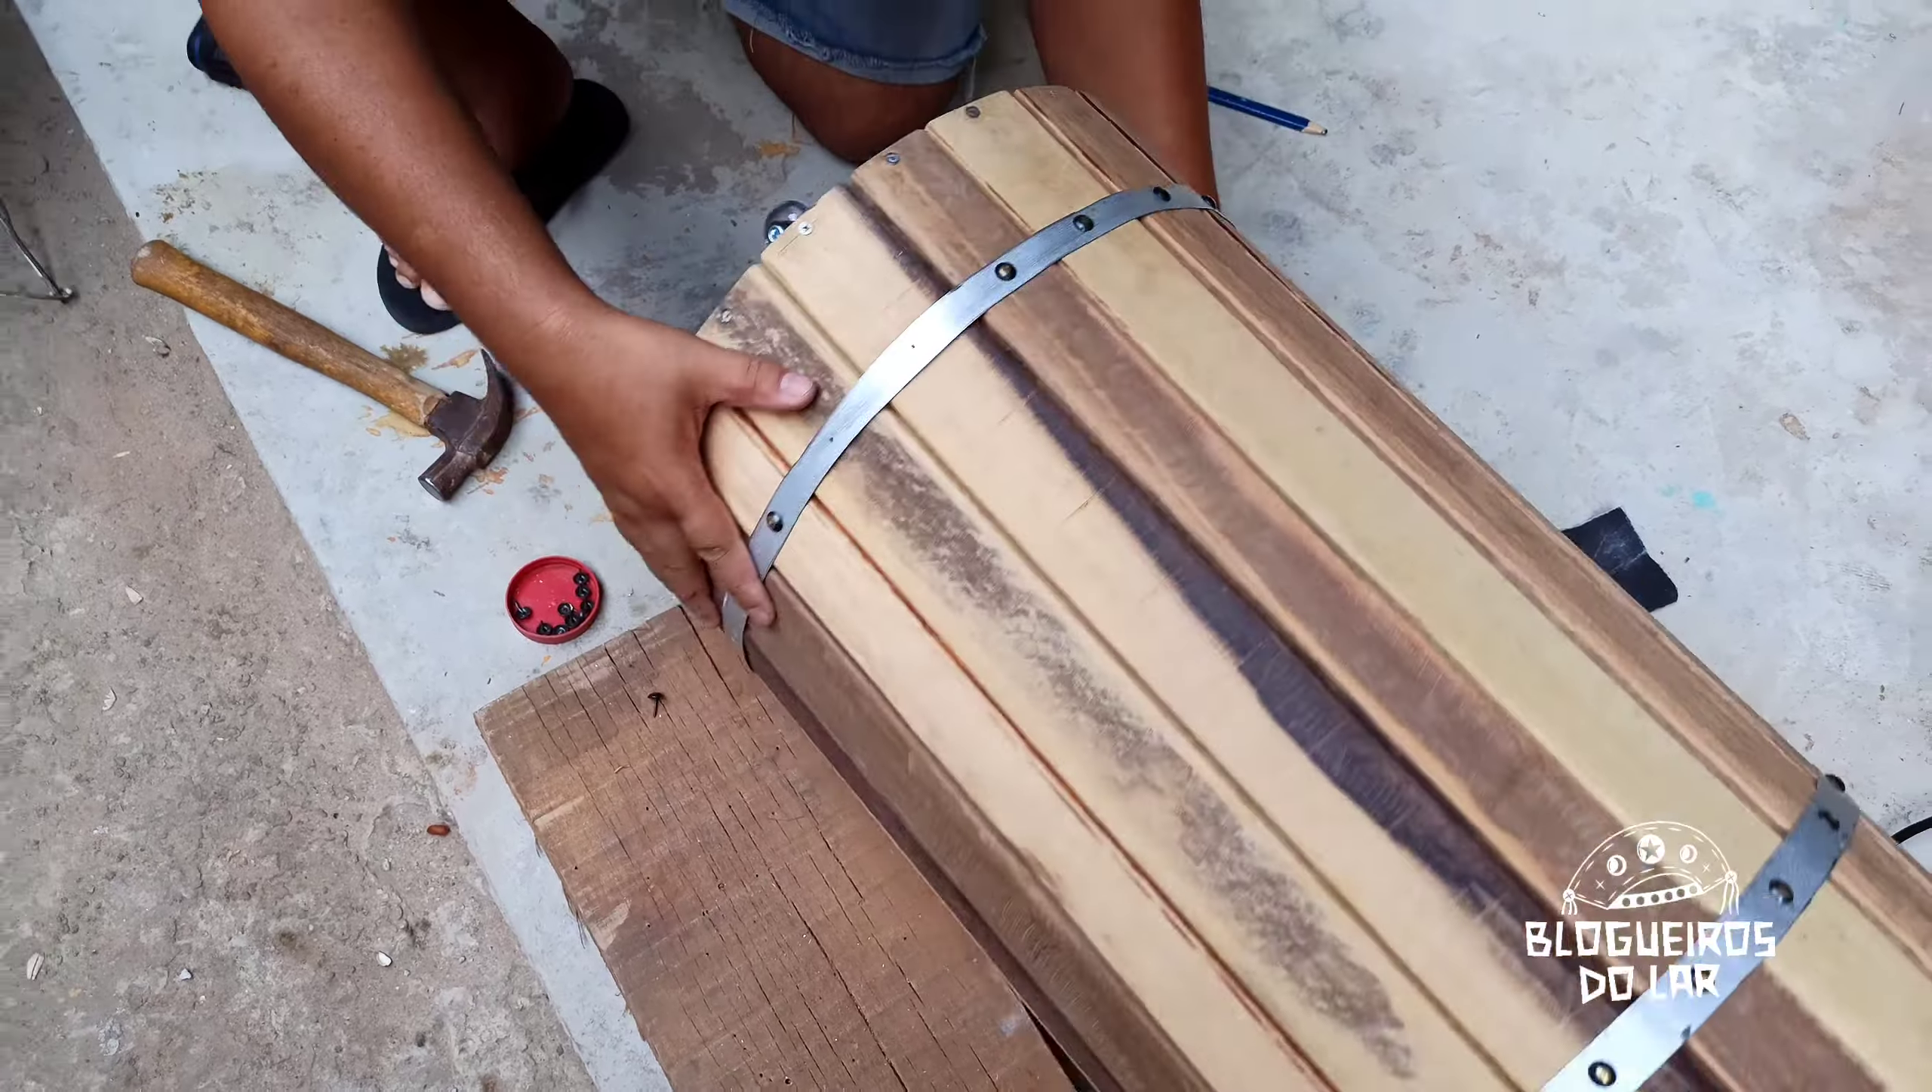Pronto, já coloquei aqui as duas braçadeiras abraçando o barril.